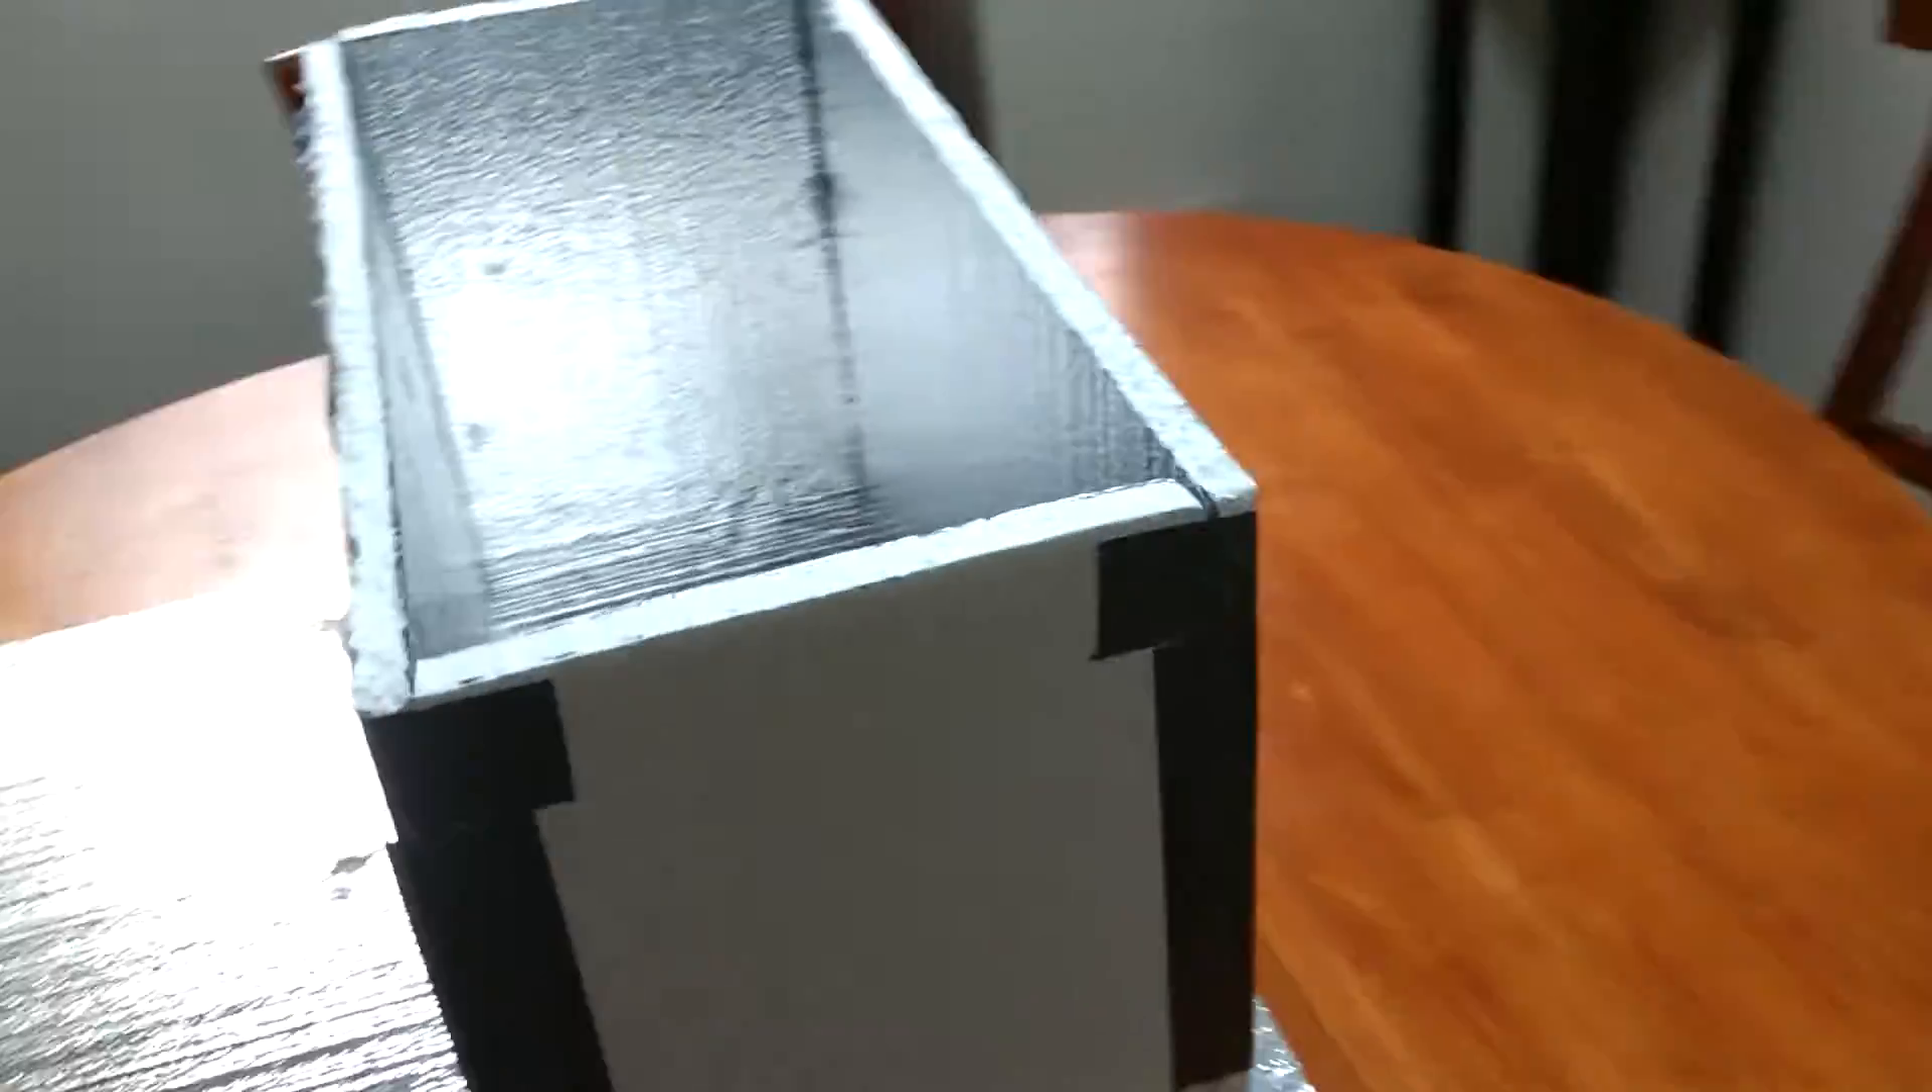So here's our final insulated box. It is a basic construction. I used duct tape to hold it together, just in the interest of keeping everything cheap.